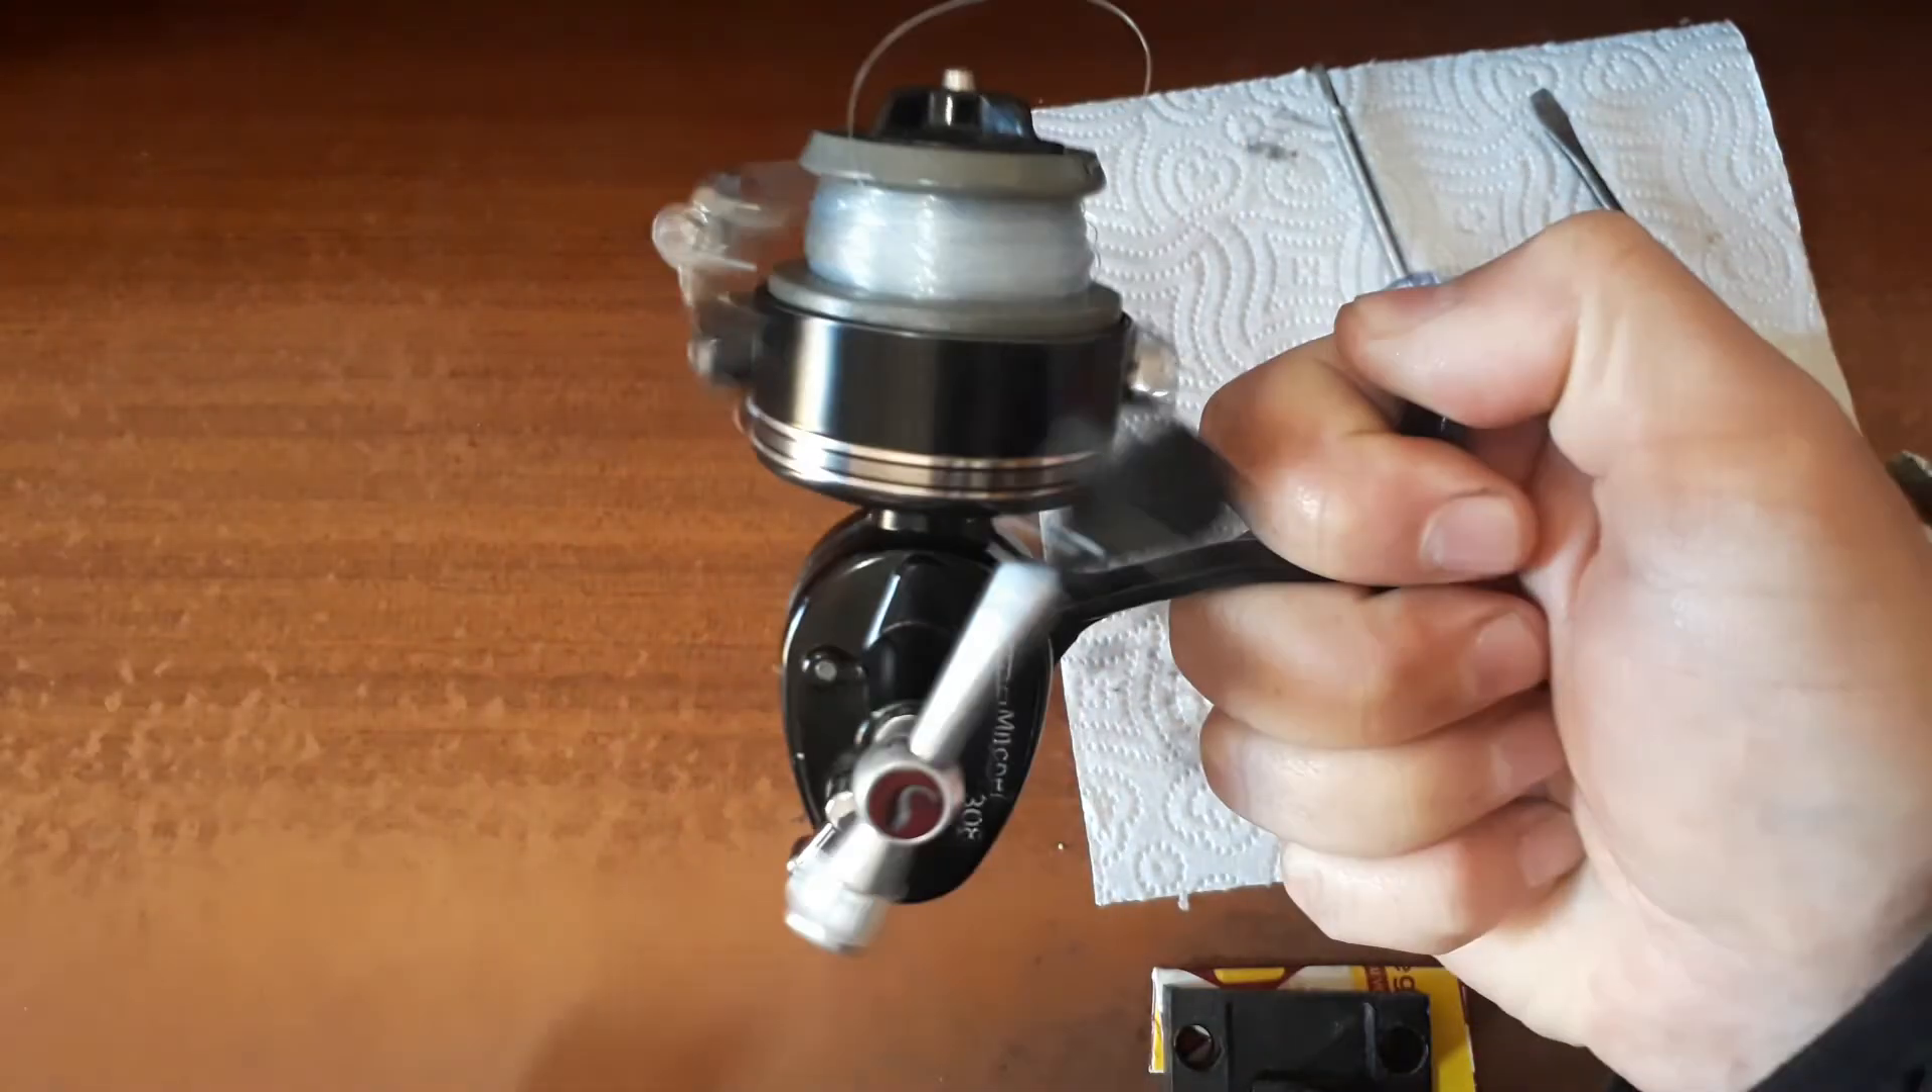Vamos a armar el carrete colocamos su manija y ahí quedó.